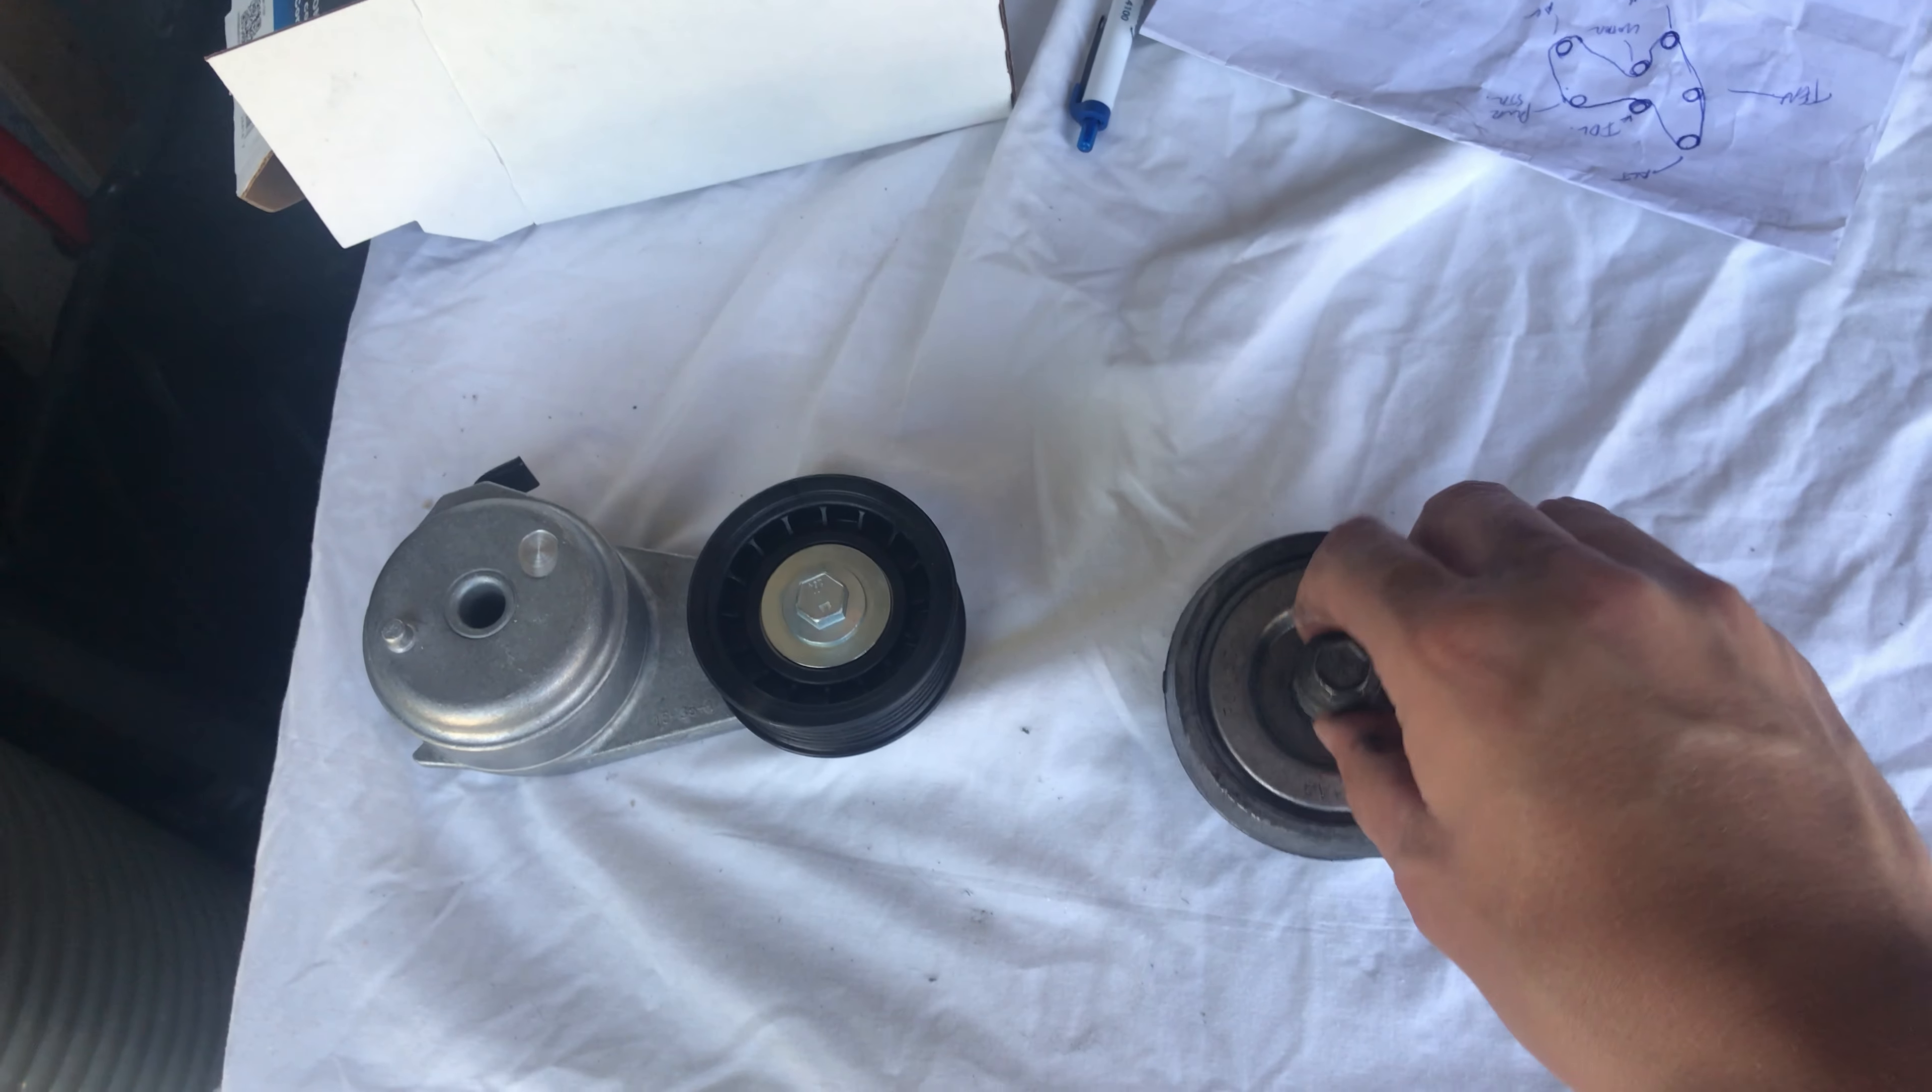All right guys so i know i didn't show it but now i actually have the old tensioner pulley out.